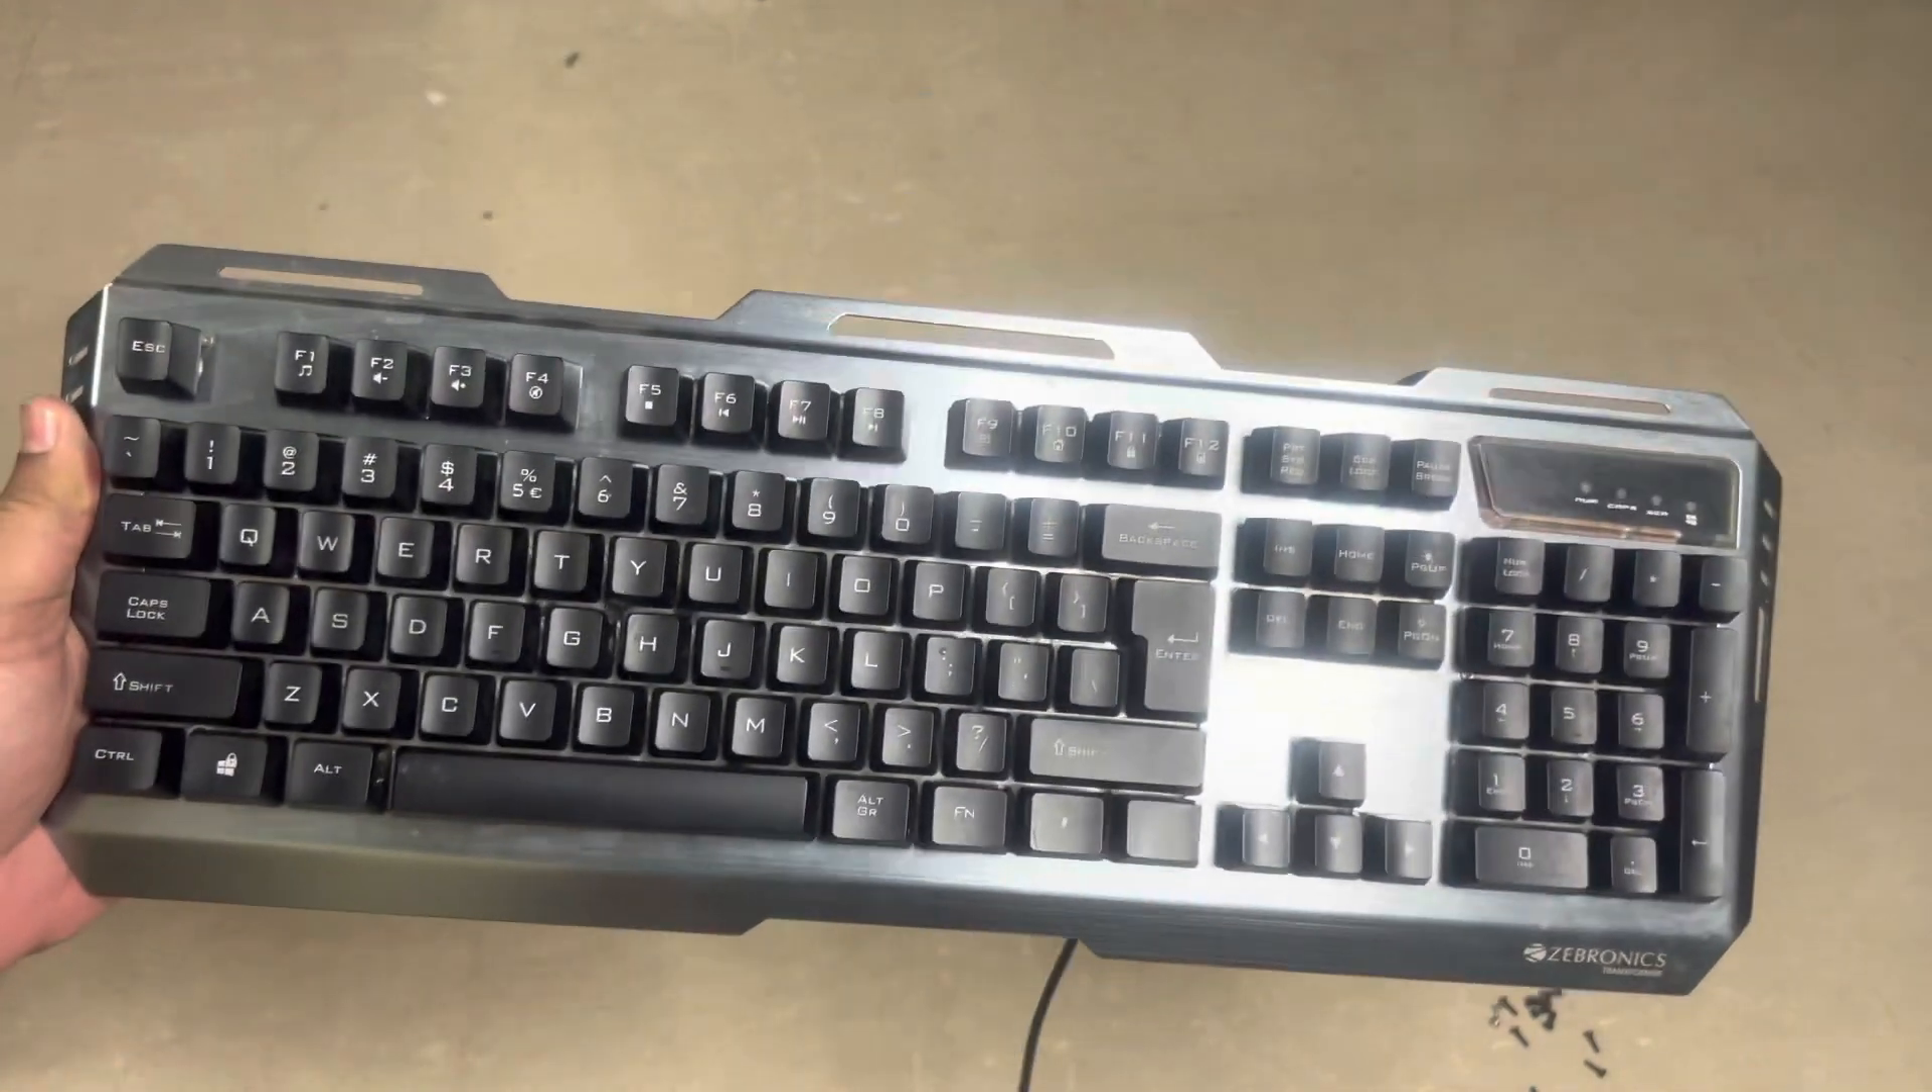So finally we have put all the keys back.